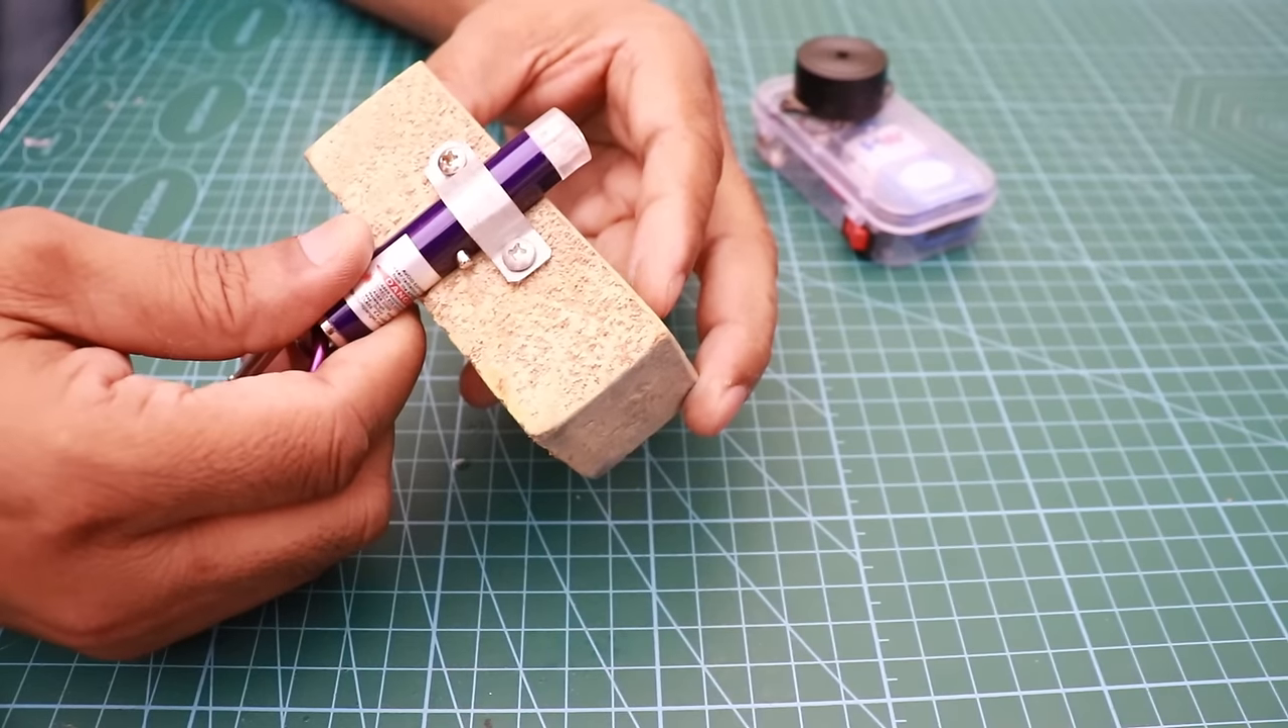यहाँ पर हमने laser light को इस तरीके से fix कर दिया है।